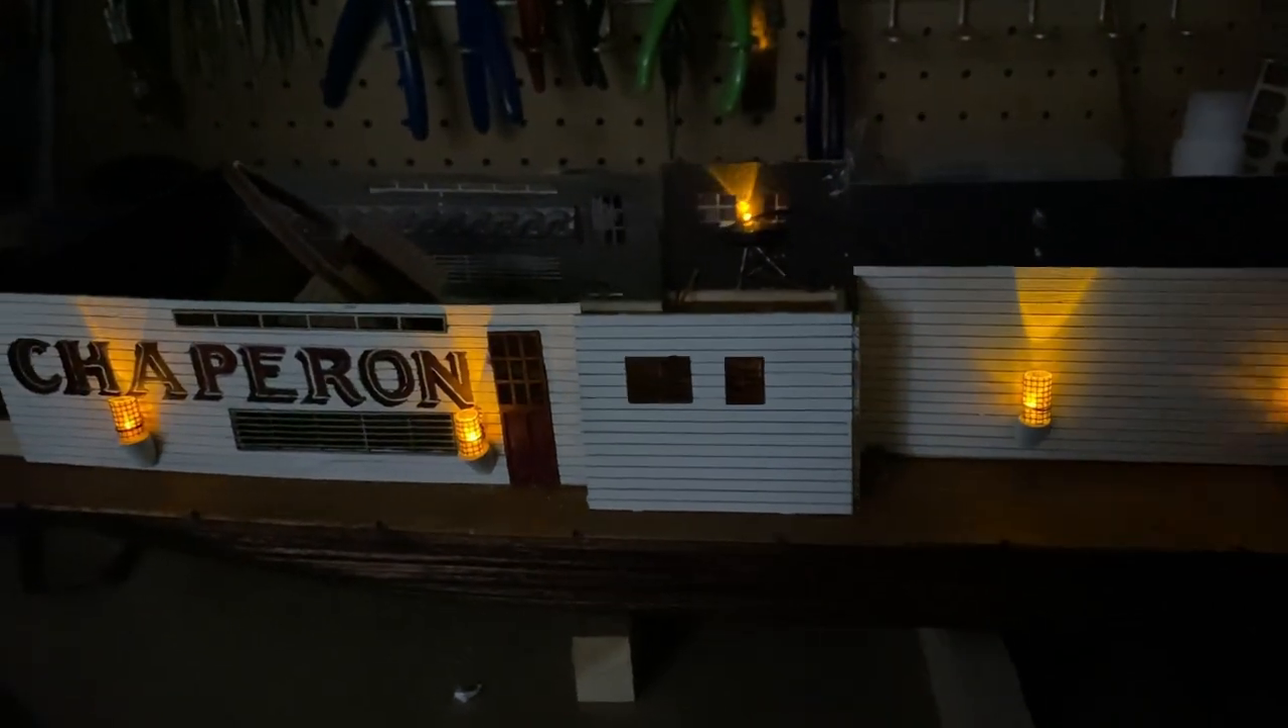I've hooked up the lanterns on the lower deck.